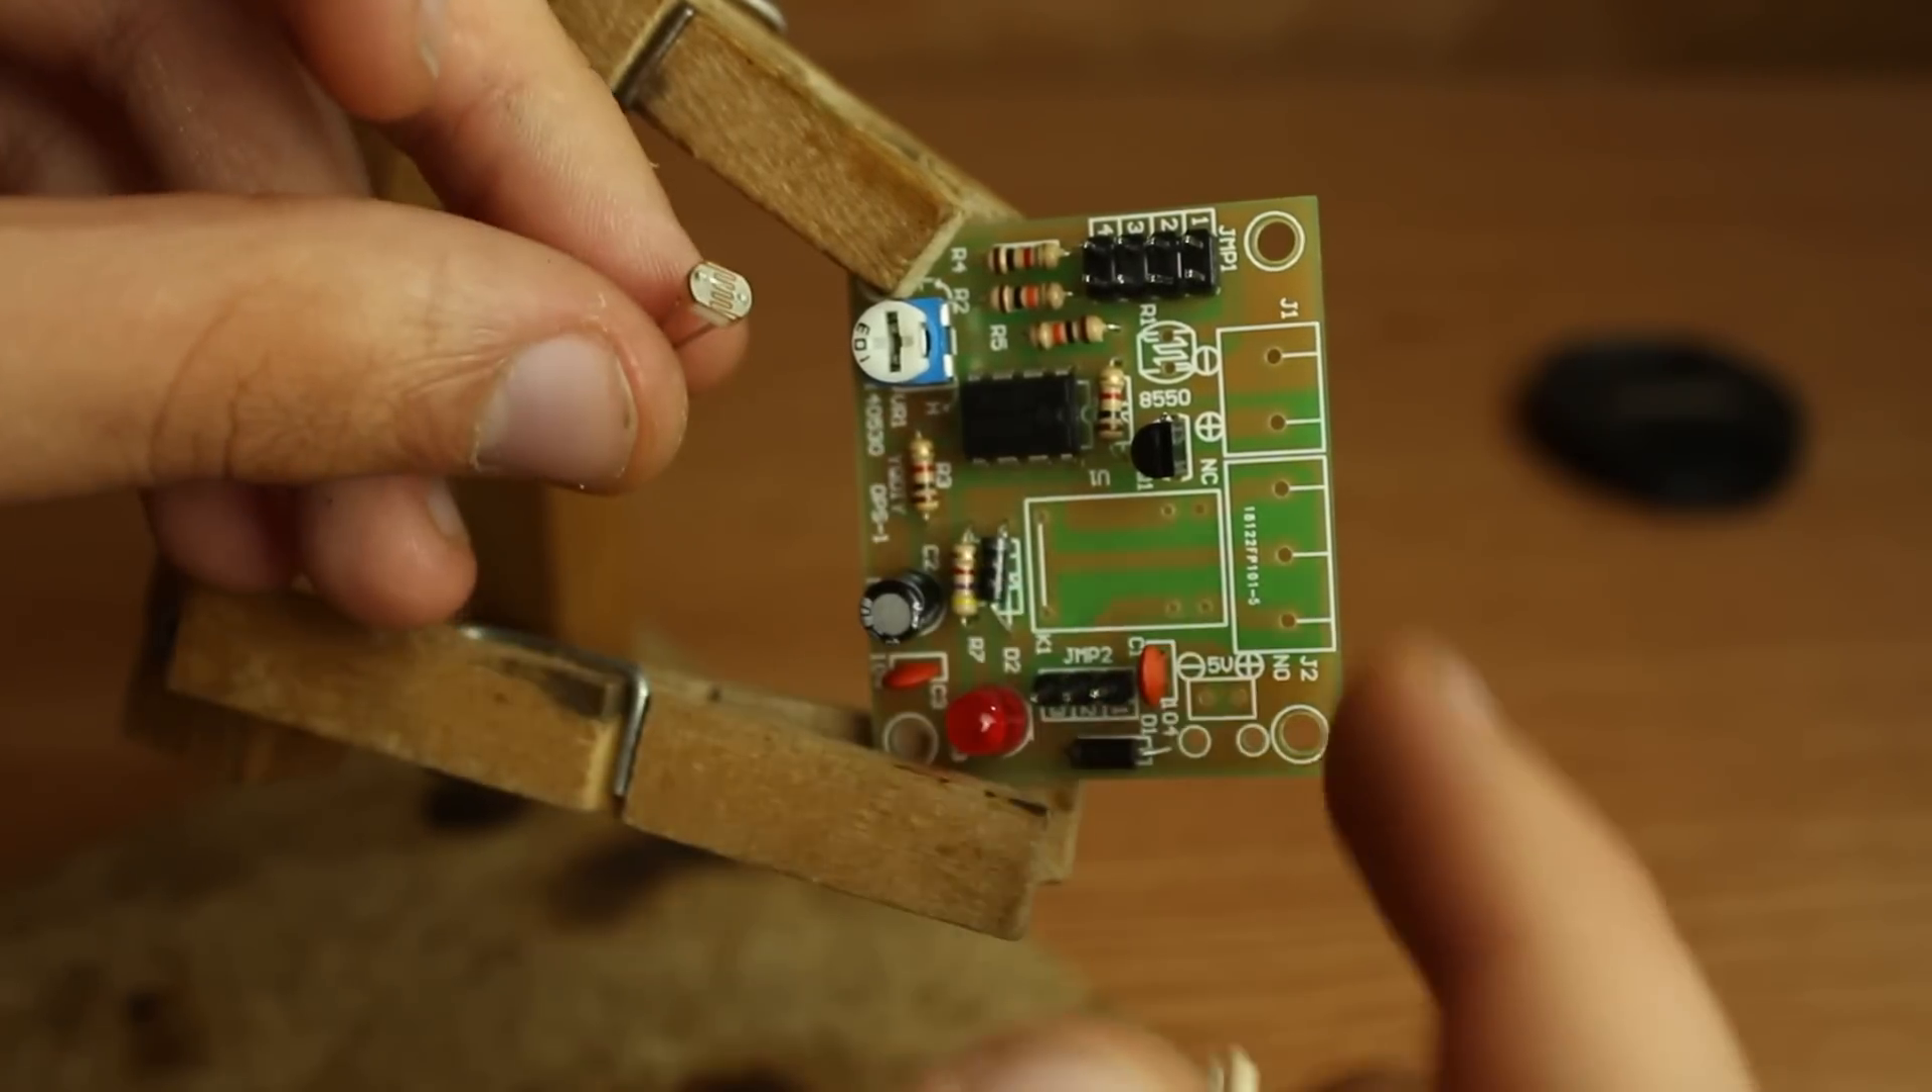Осталось вставить совсем немного деталей. Это у нас реле, фоторезистор и разъемы.